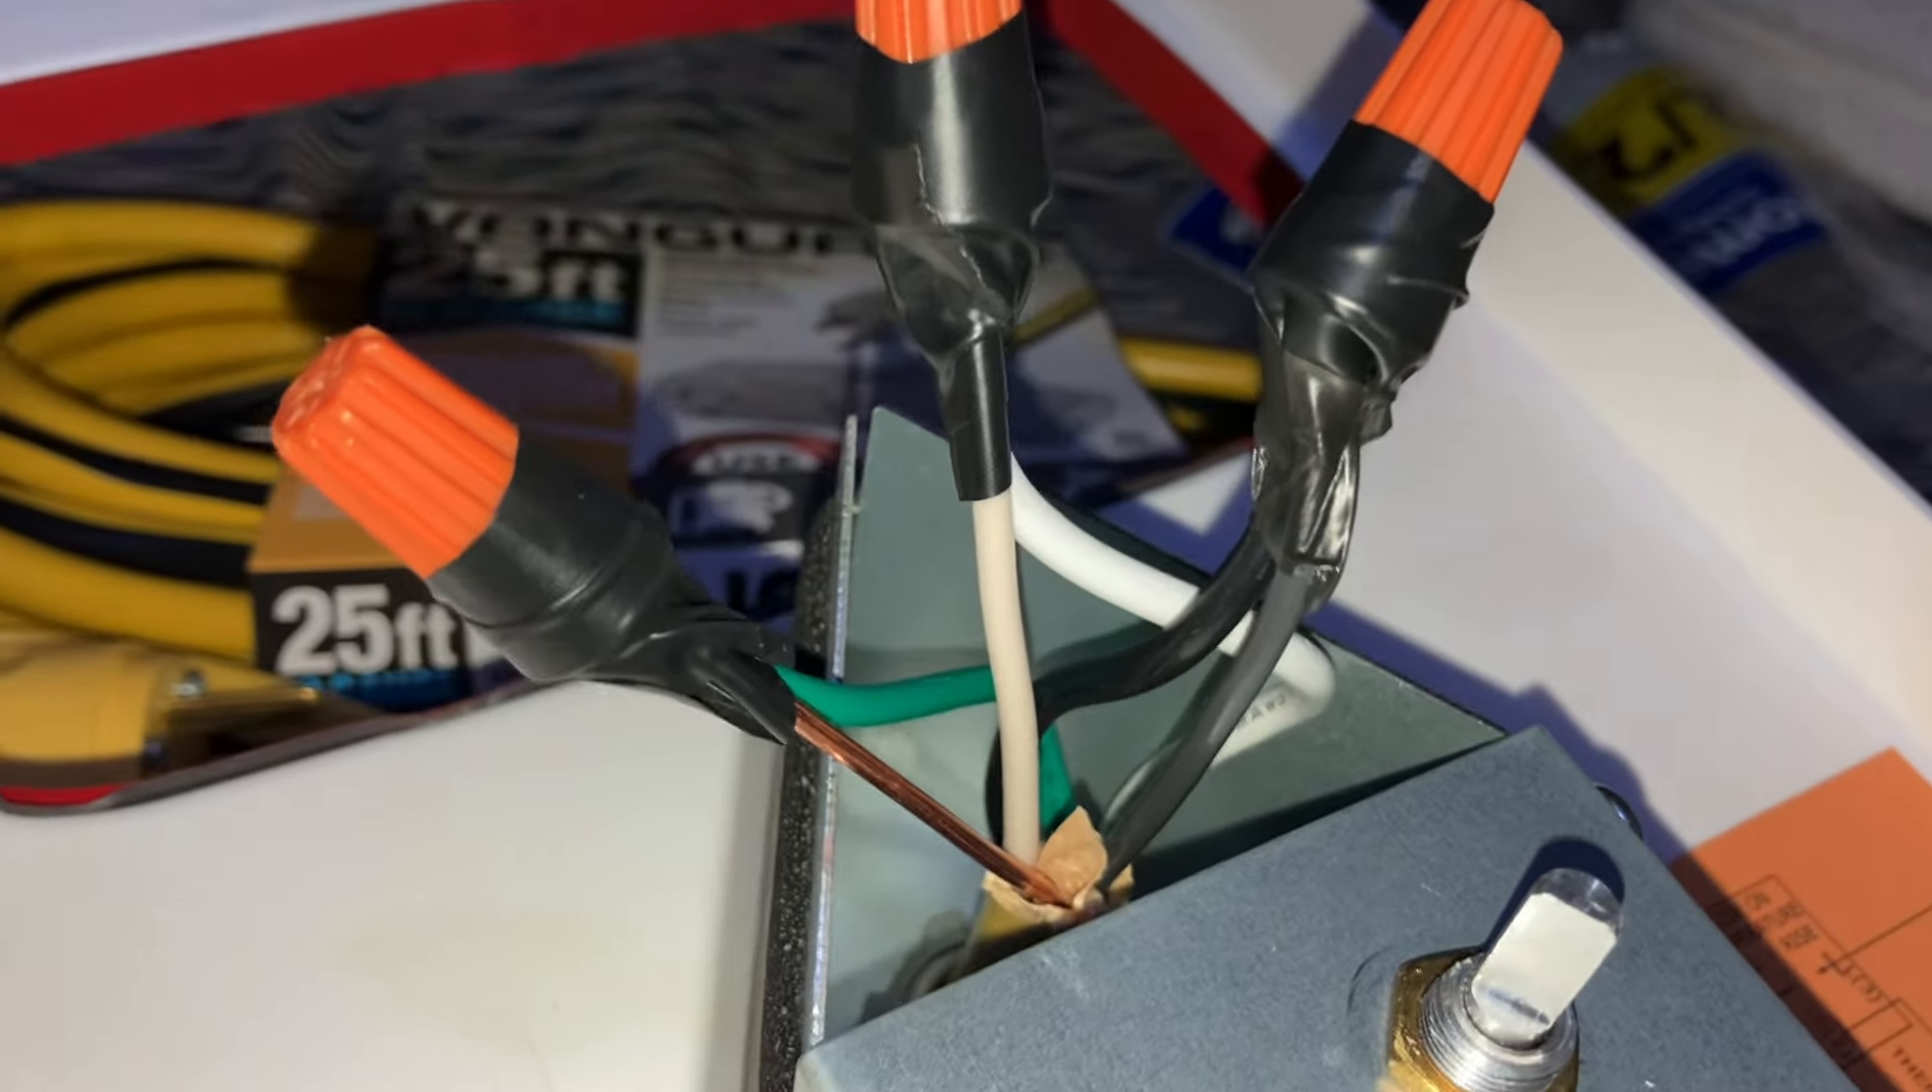All right, the wiring is now all done. I've got the wing nuts and everything taped off.